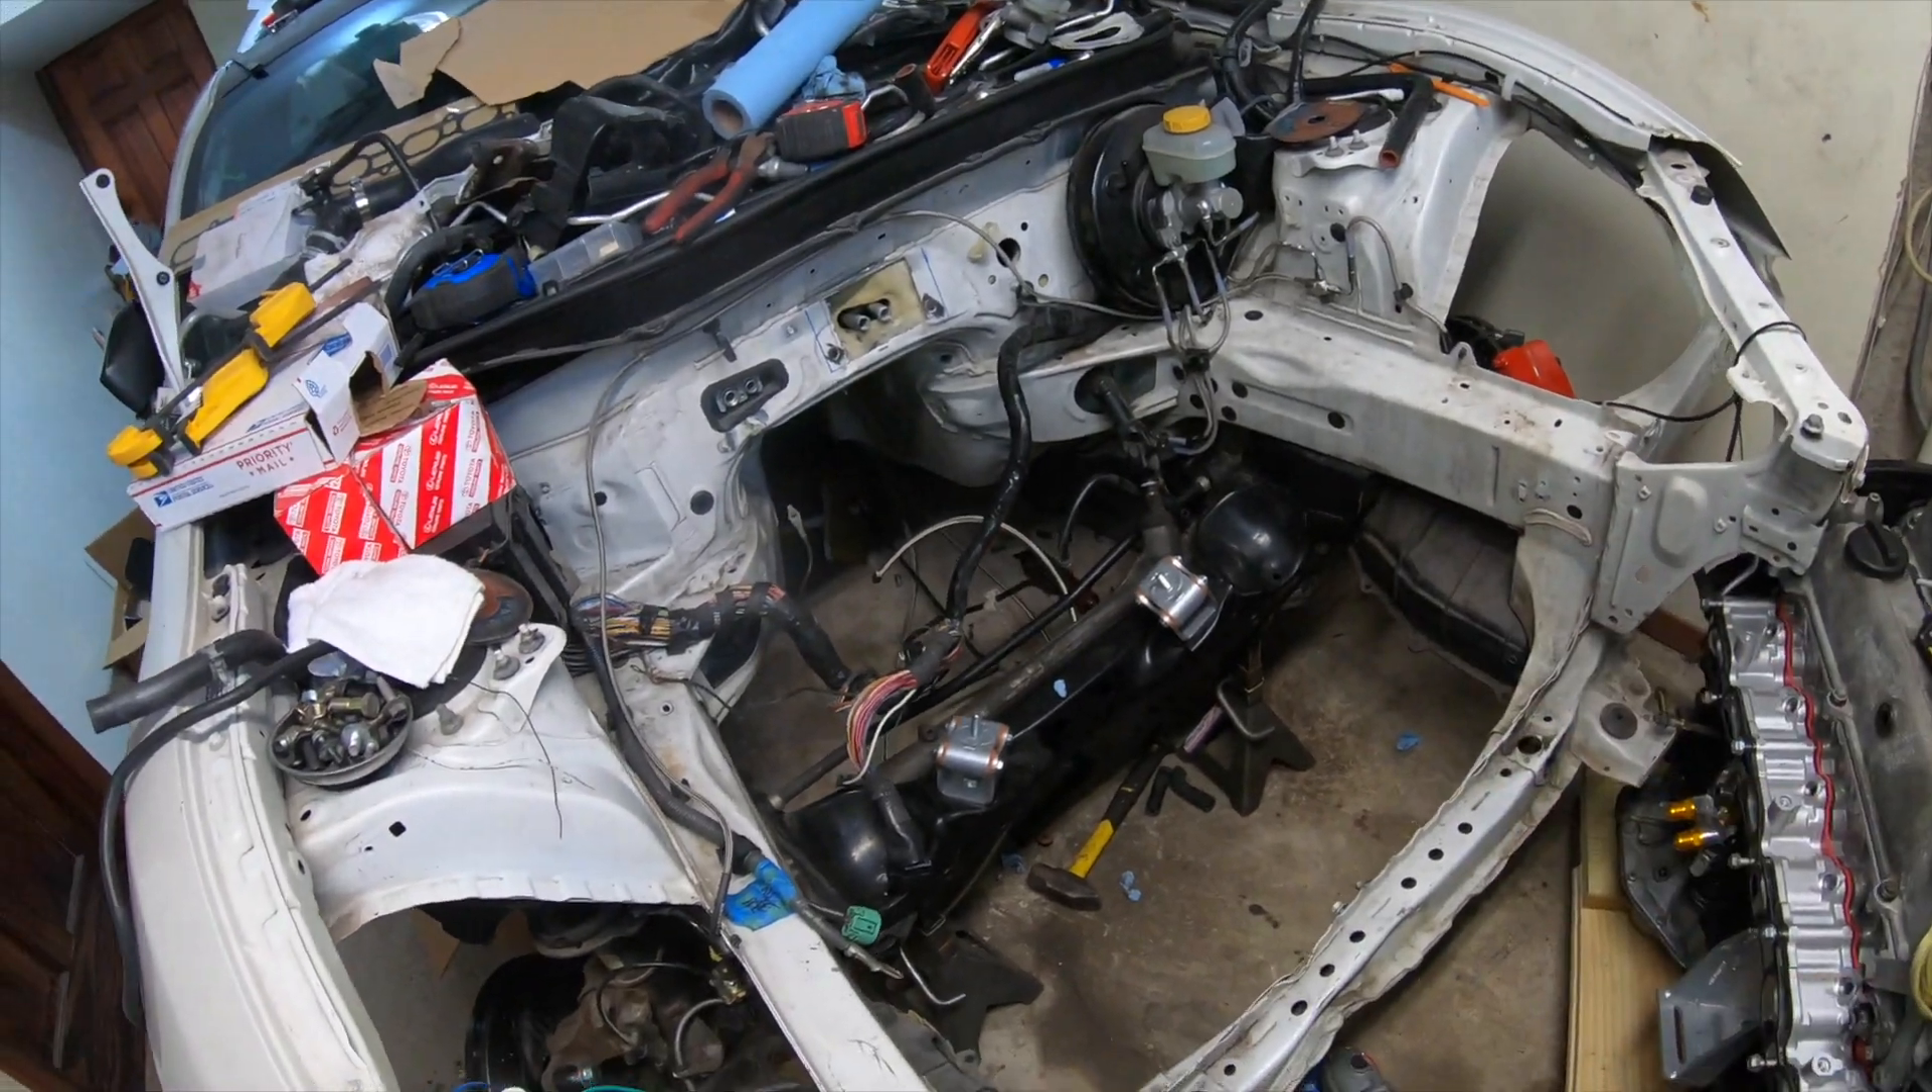The motor still sit on the dolly waiting to be relocated inside the chassis.